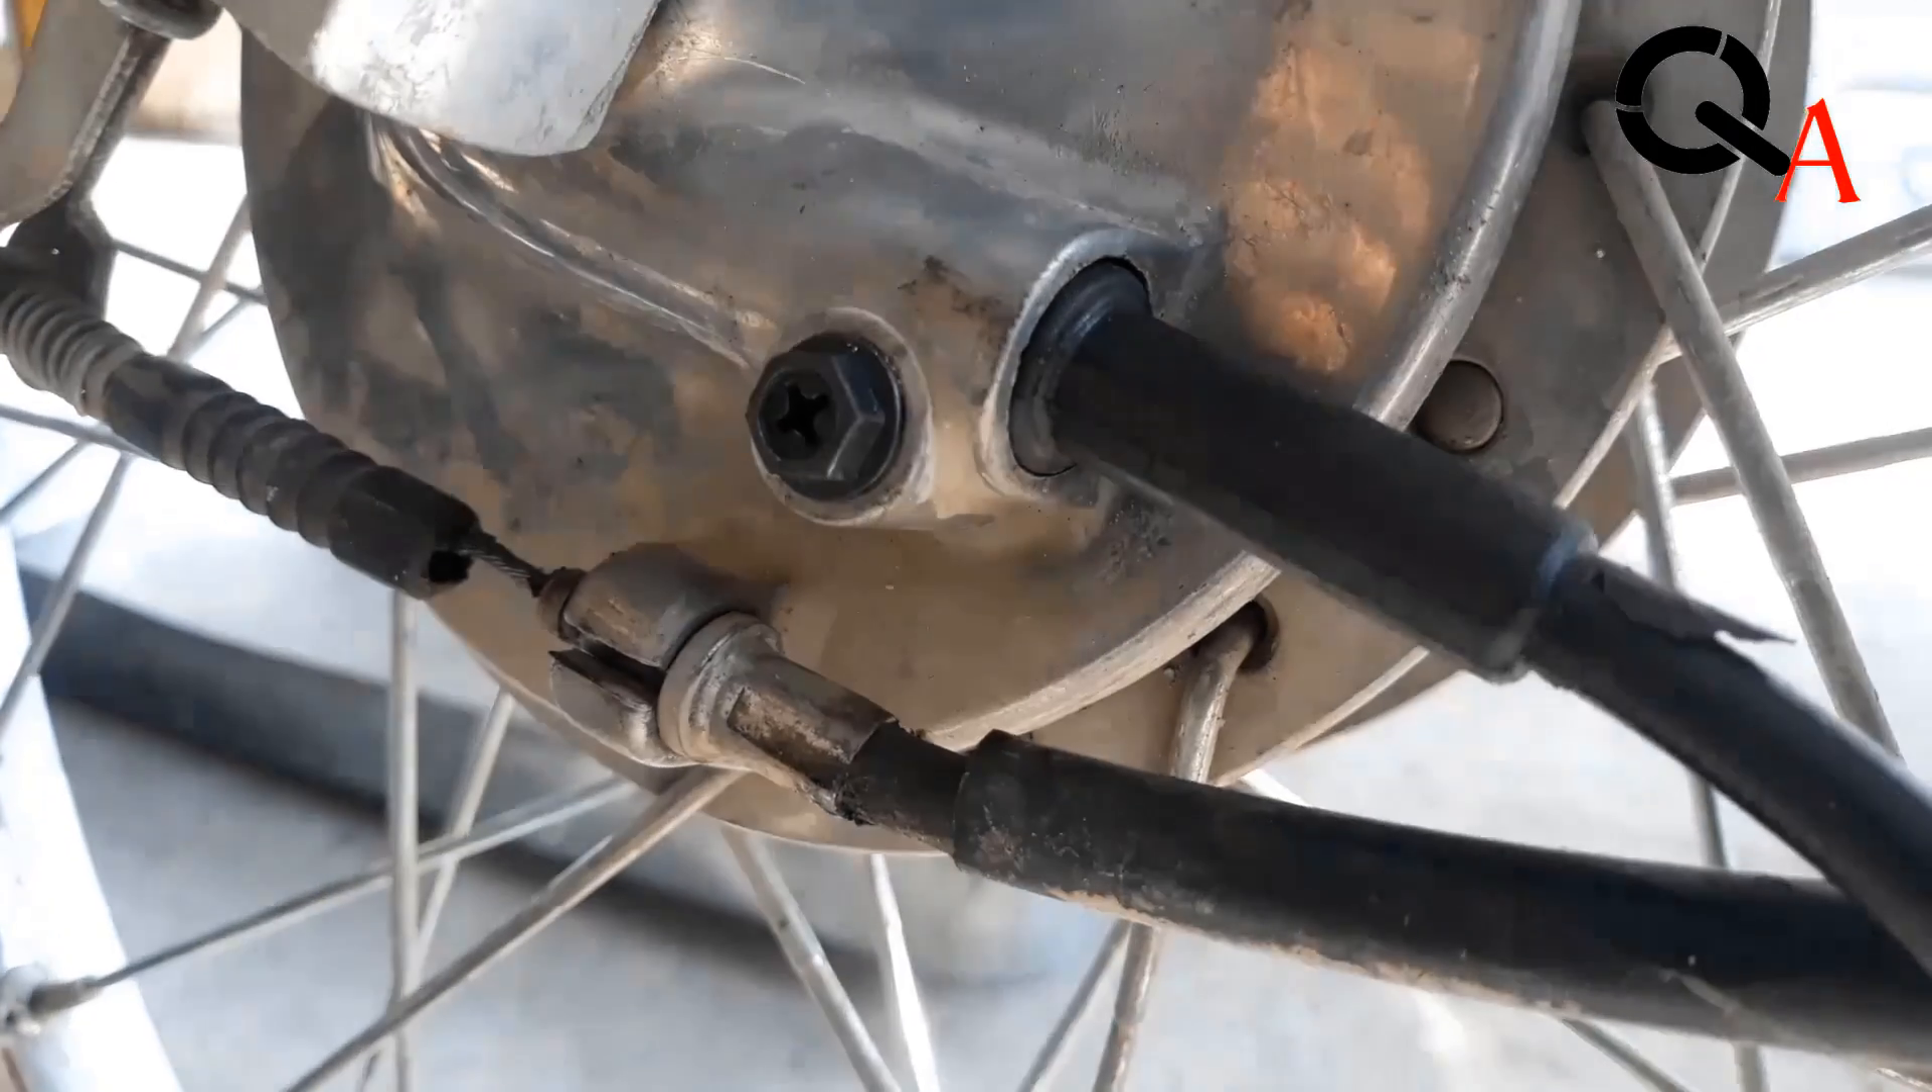یہ آپ دیکھ سکتے ہیں یہ آٹھ نمبر کا سکریو لگ گیا ہے۔